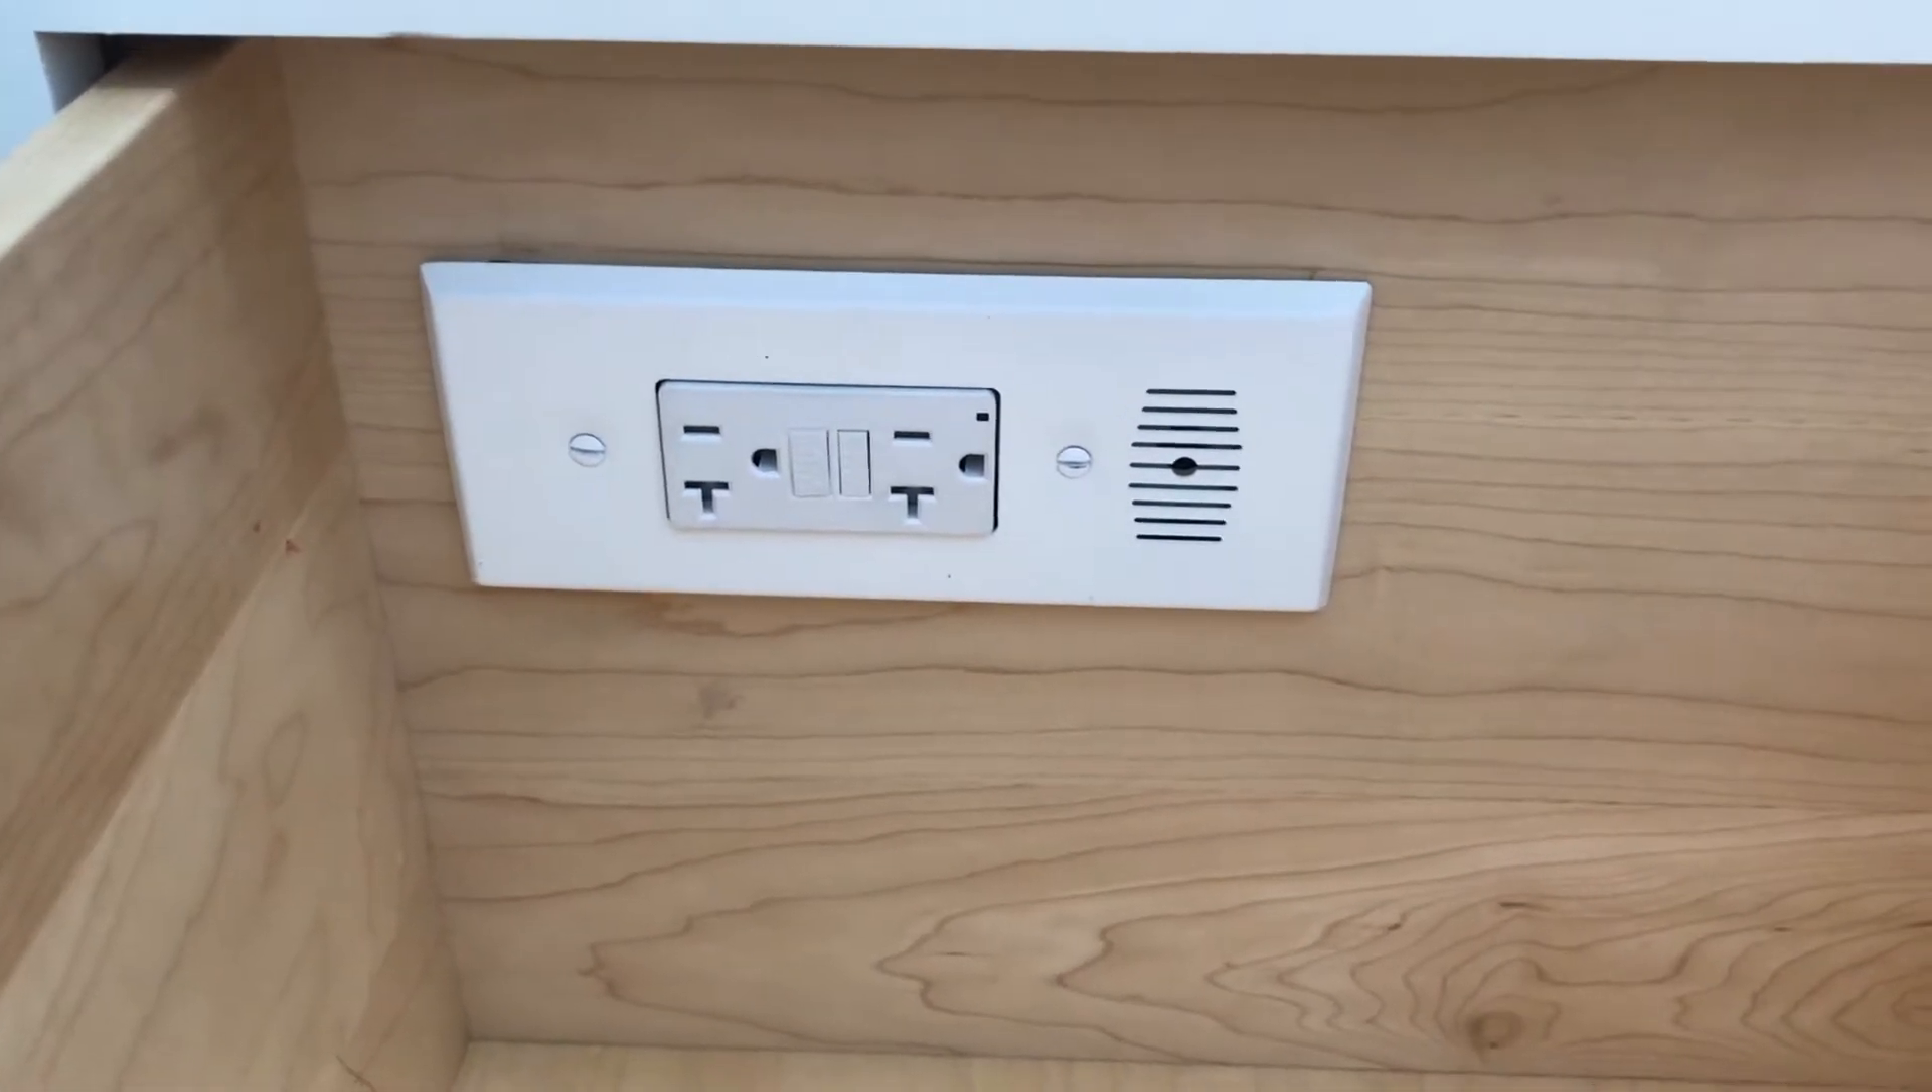Okay, it's fully installed now. So the cover plate is back on in the back of the drawer box.